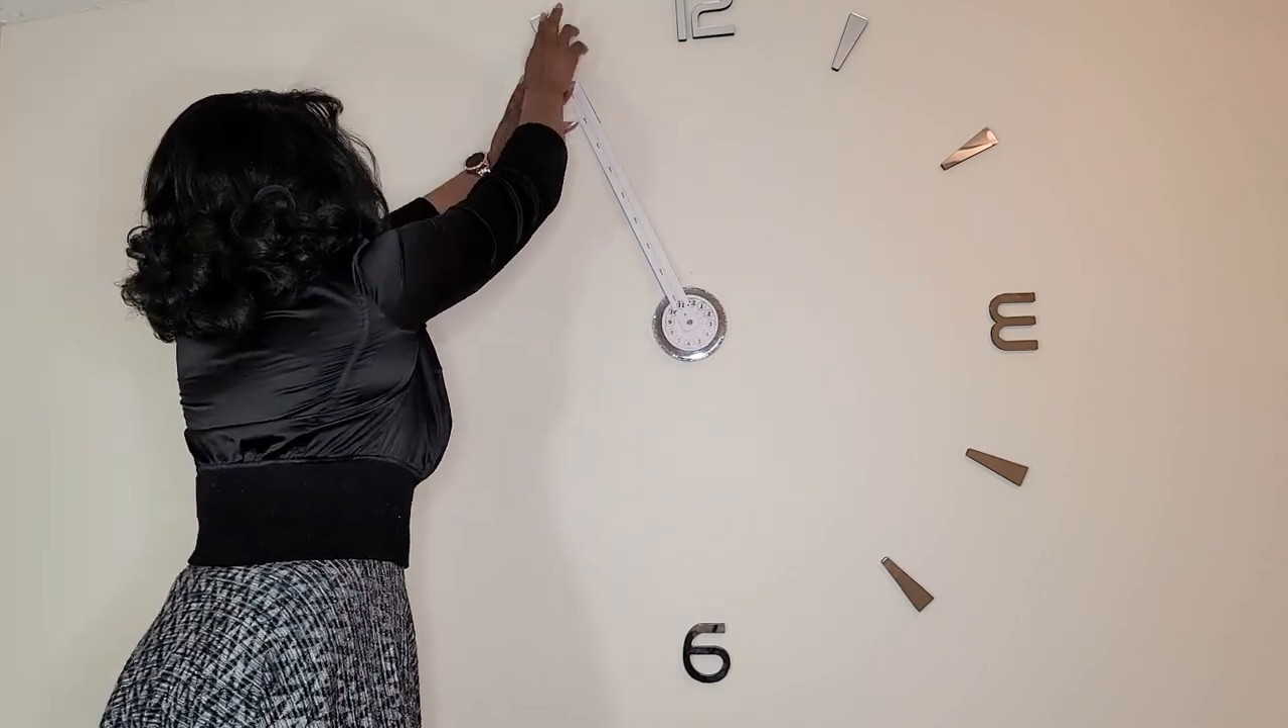Yes guys, I realized I placed the three in the wrong direction.